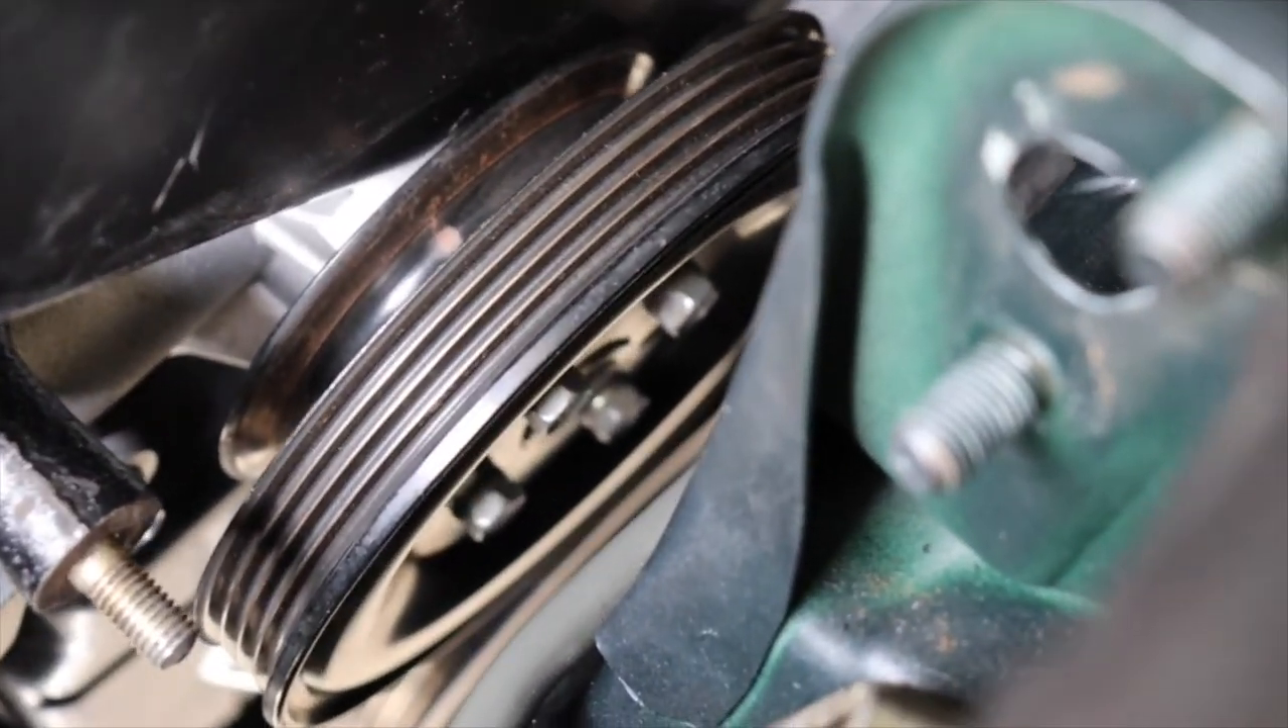Alright, we've got the water pump pulley installed.